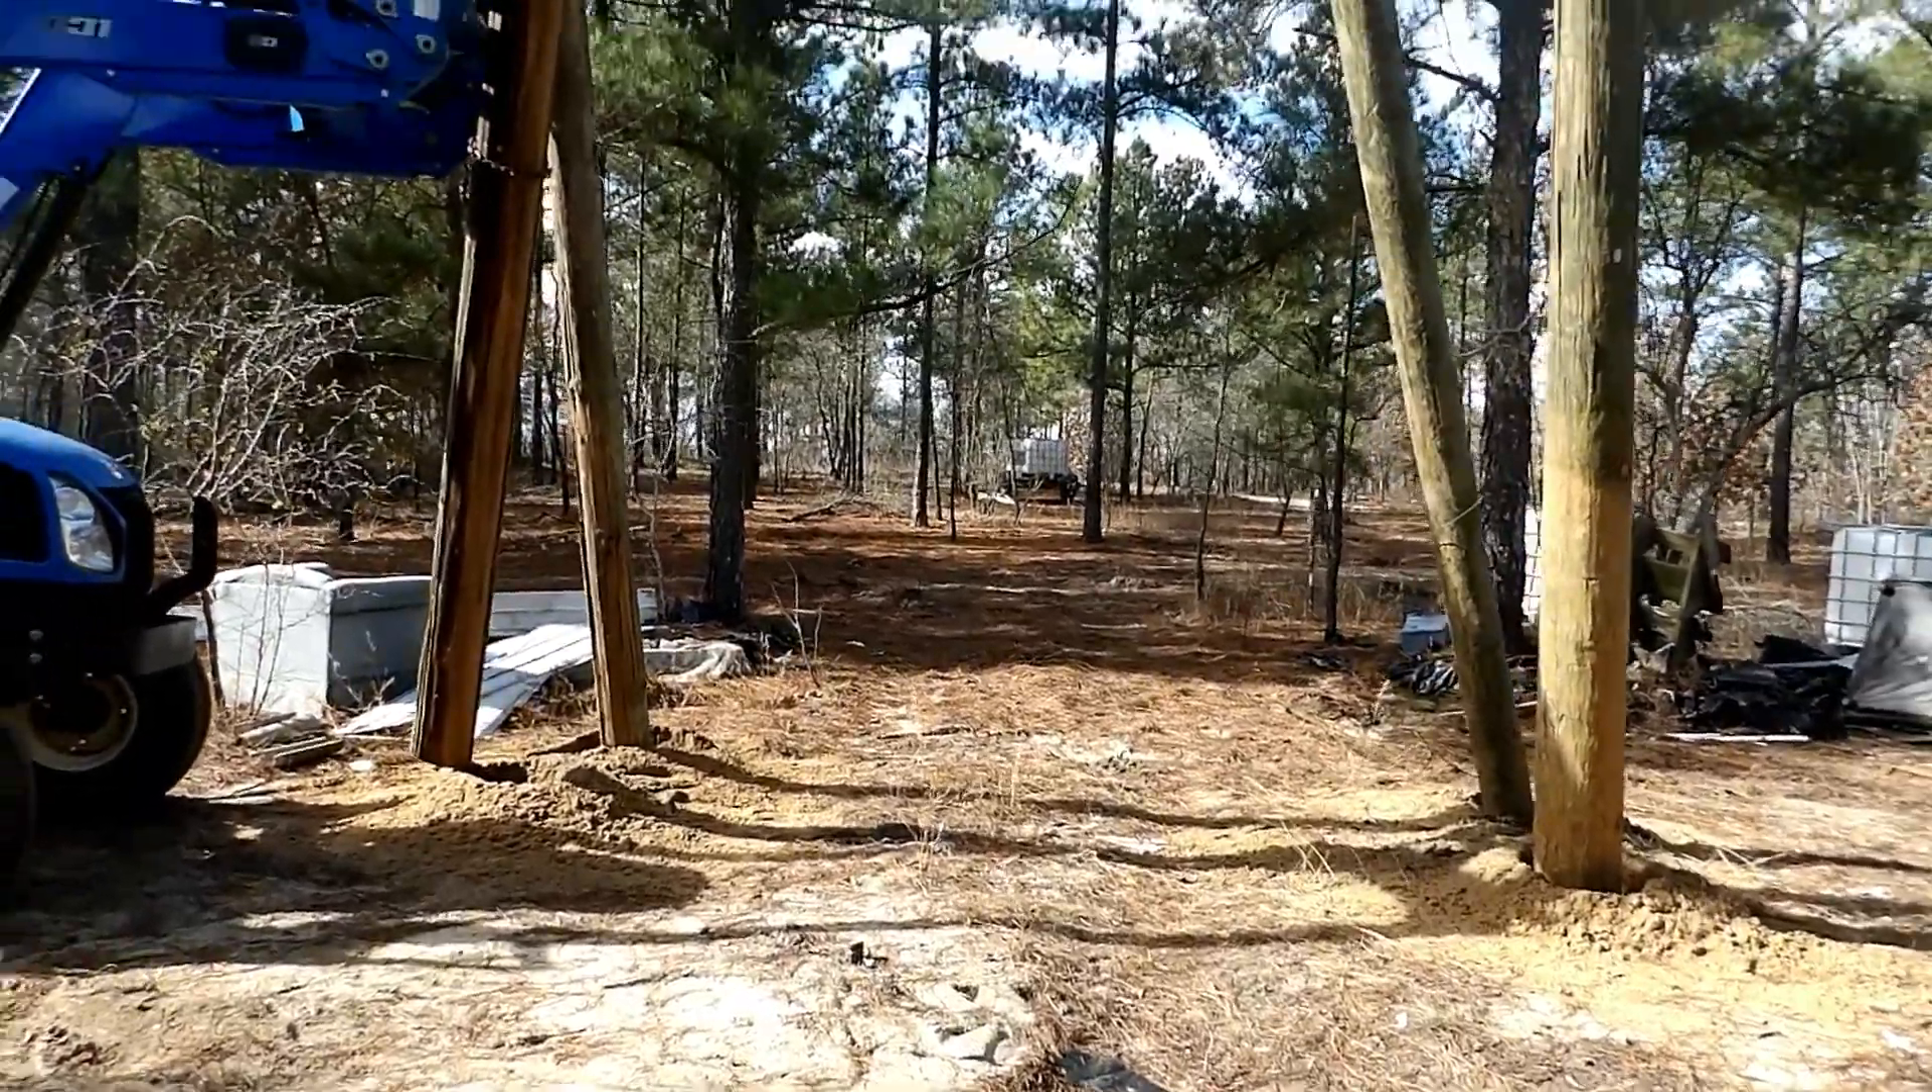We've got almost all four posts set here to get ready for this water container area.